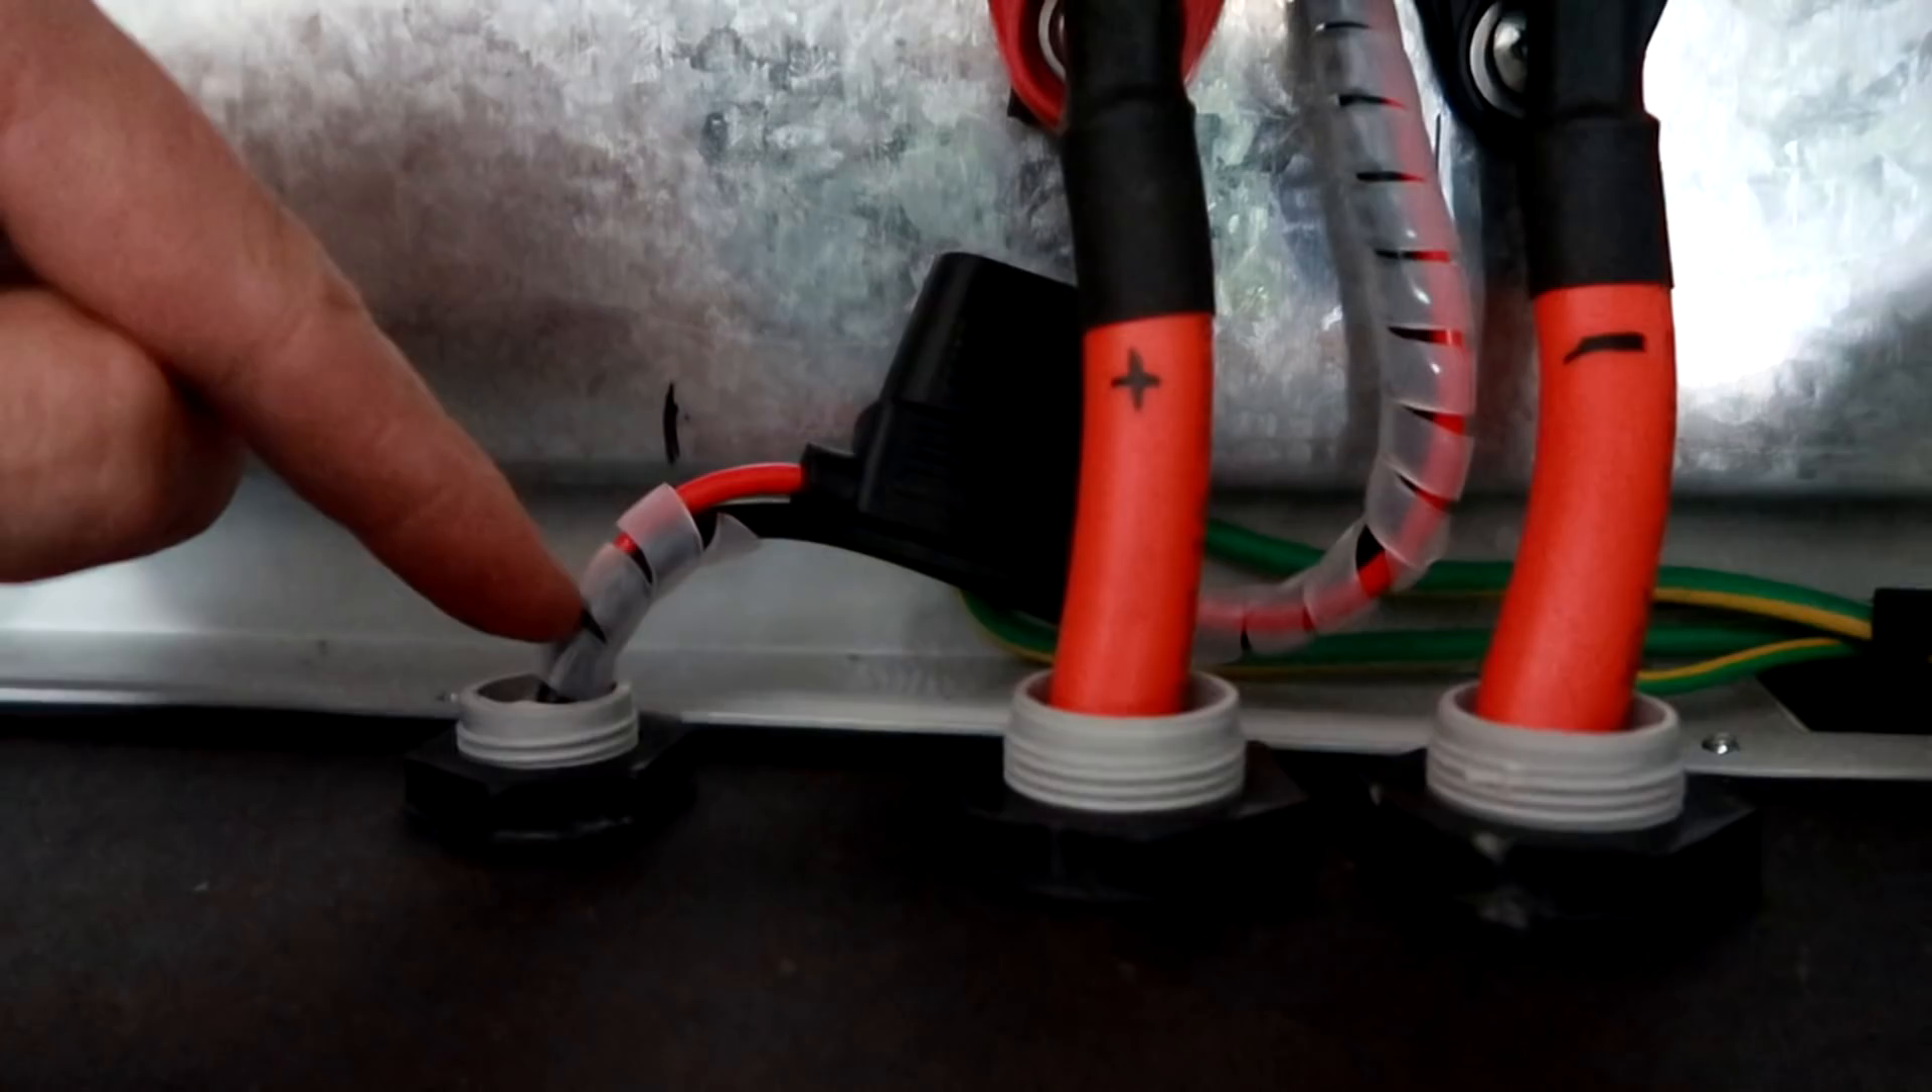I have now wrapped the cables around there and a little bit here and a little bit here going into the conduit so they're staying together now.